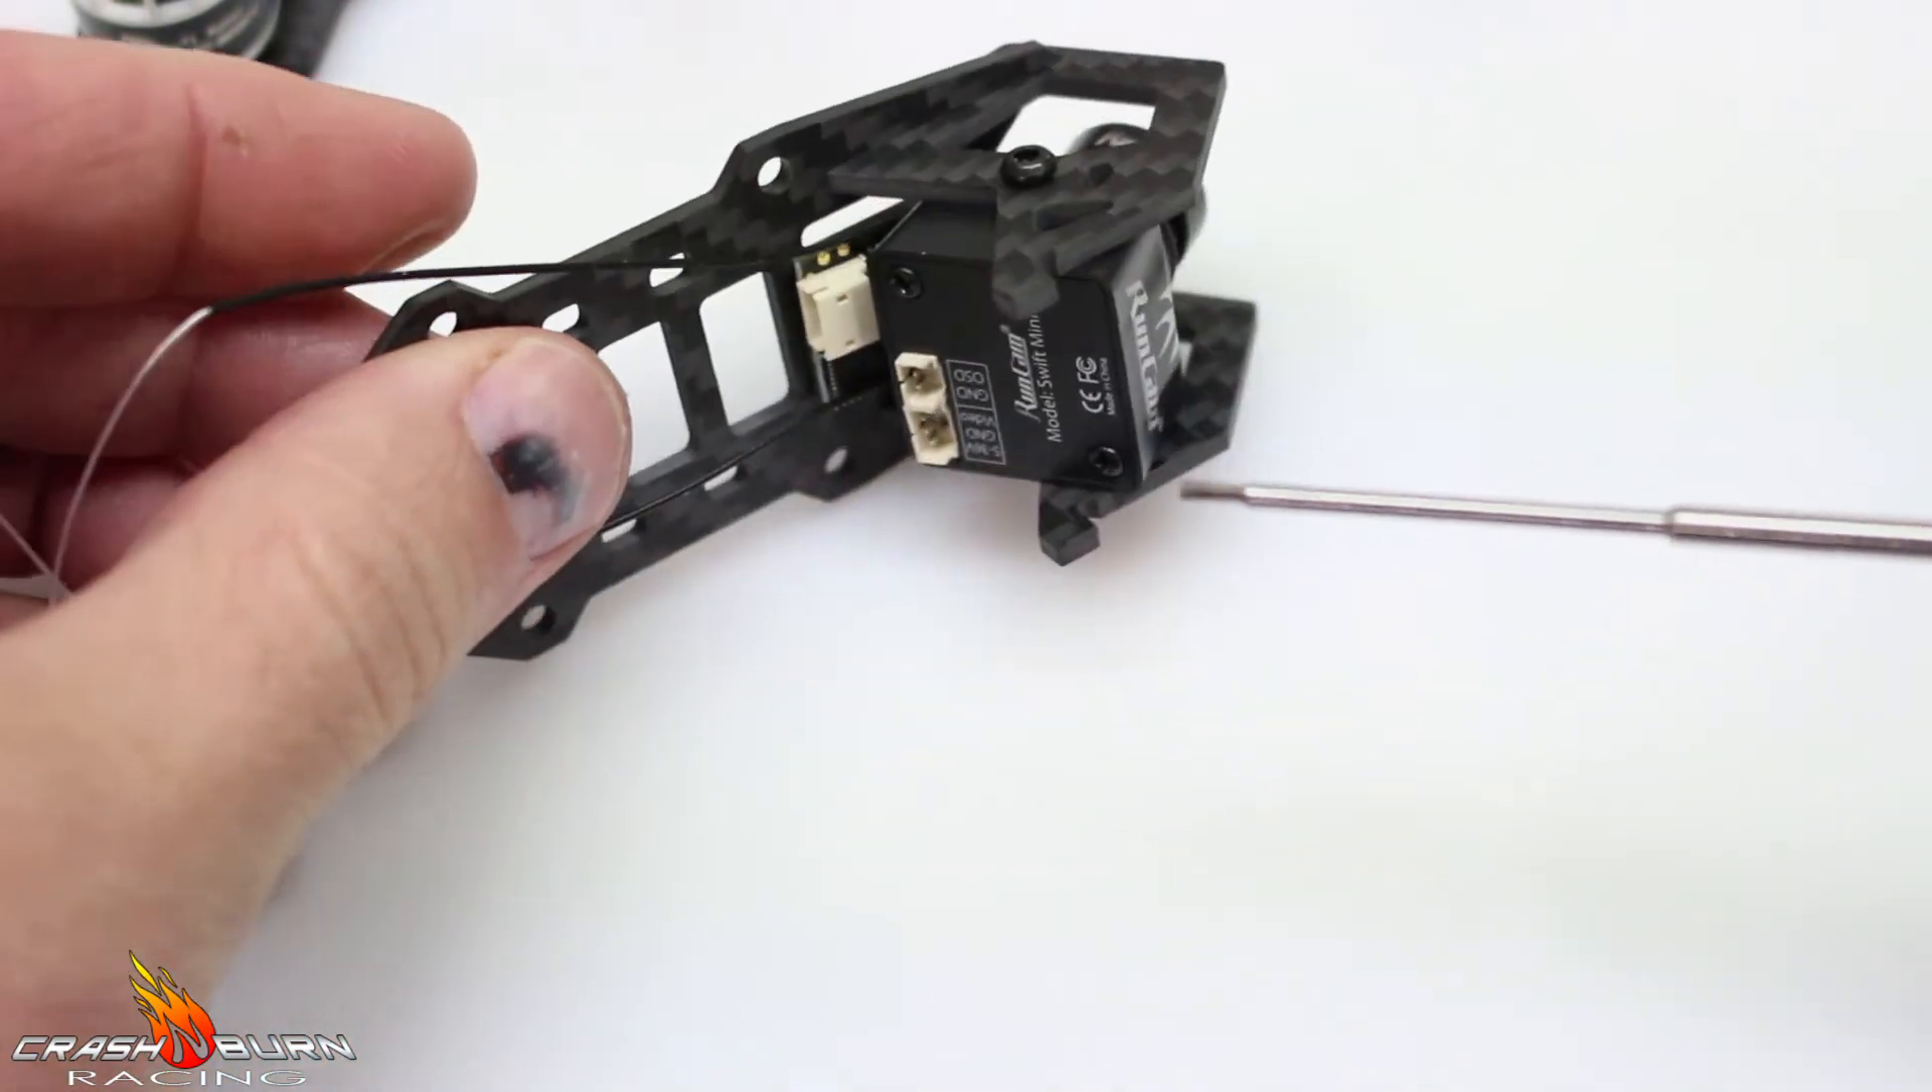But, and then, you can see I've also got the camera put in.